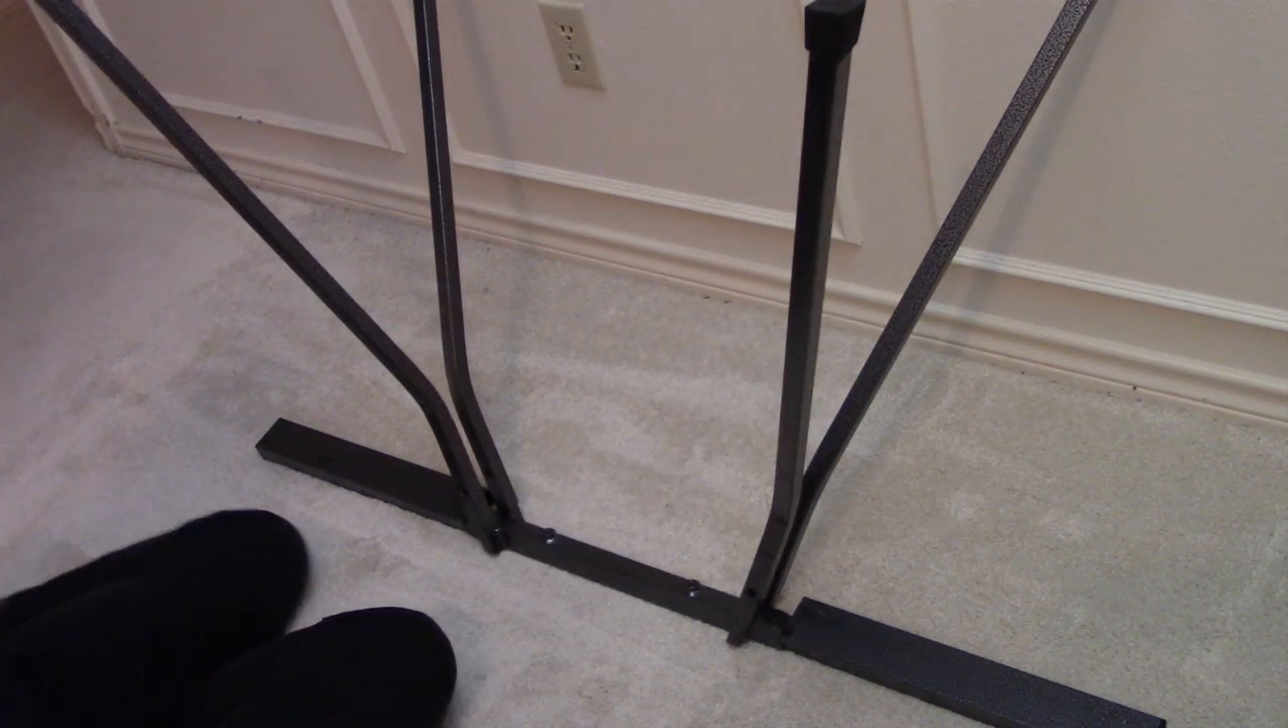So, now we have the bare bones of our tilt stand, but upside down.